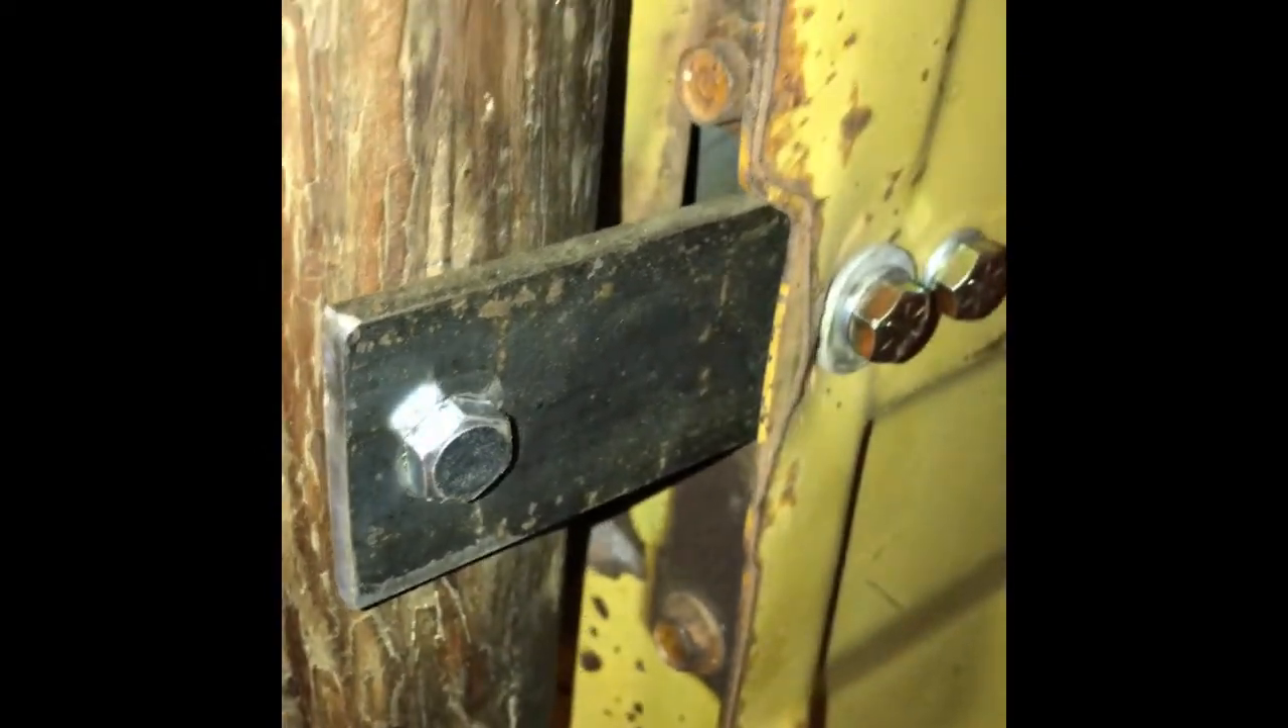To attach the tailgate onto the legs, we drilled holes in here. Put a piece of flat bar in this hole and bolted it on.